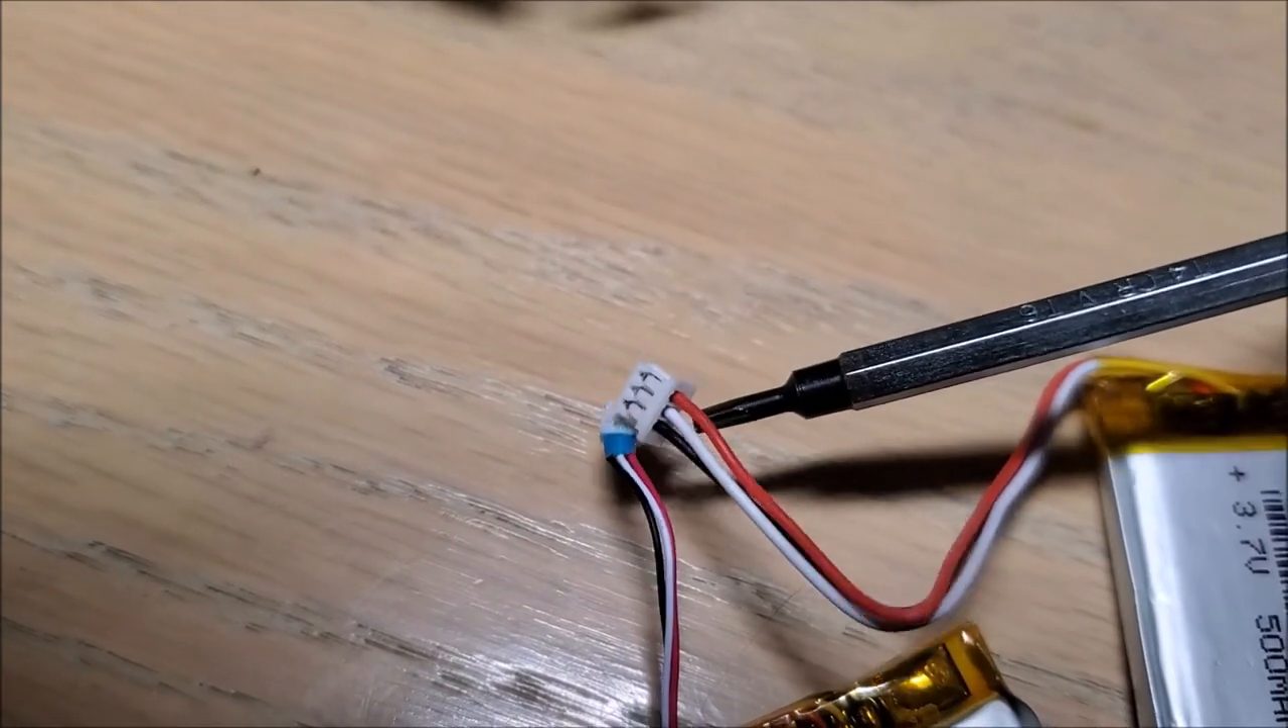The plugs are not compatible the oem uses this tiny tiny plug and the ebay uses this slightly larger plug.